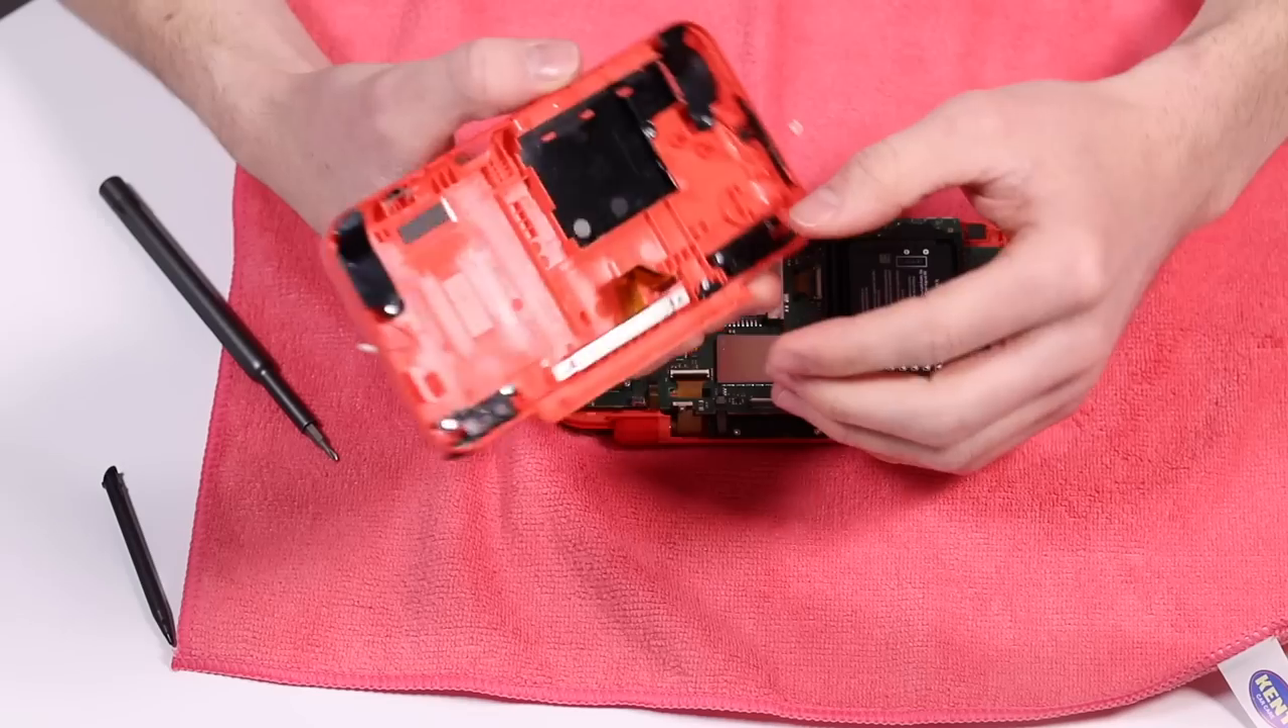Okay, and that is the back removed.